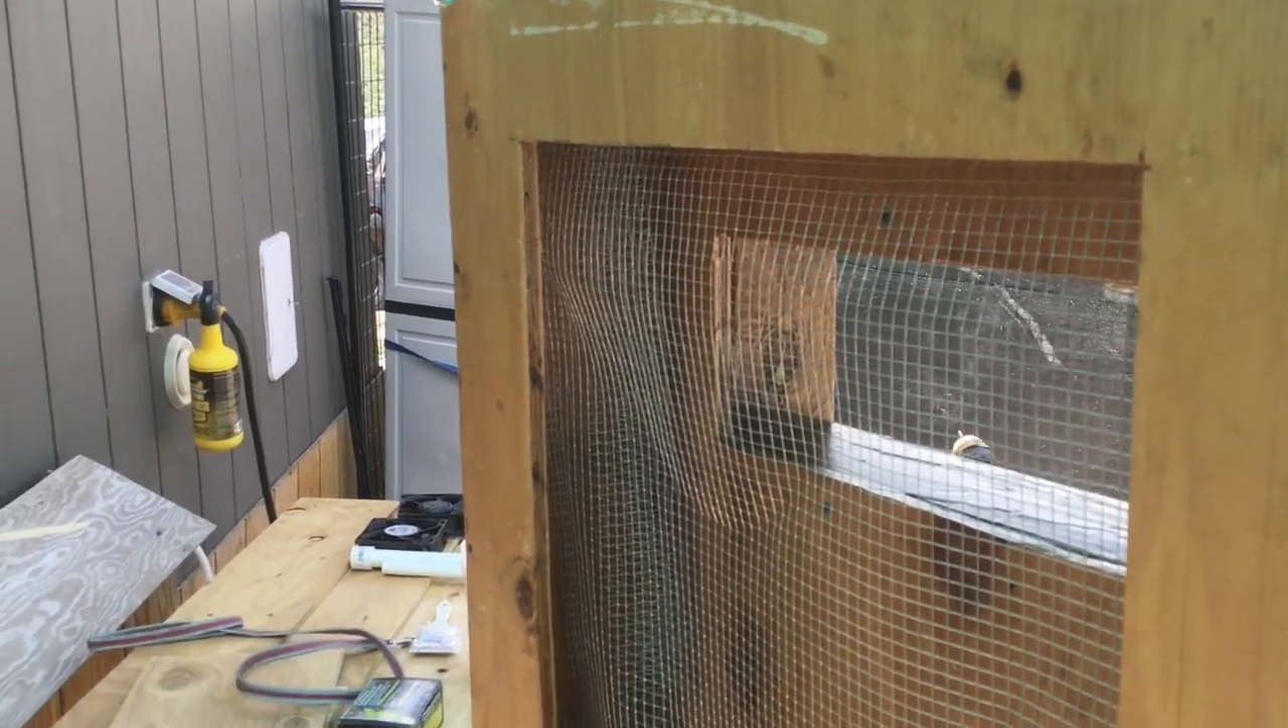And I have actually gone ahead and already installed some wire mesh on the inside of my cooler and I installed it in a configuration where it's going to hold the cooler pads against the backside of the opening.